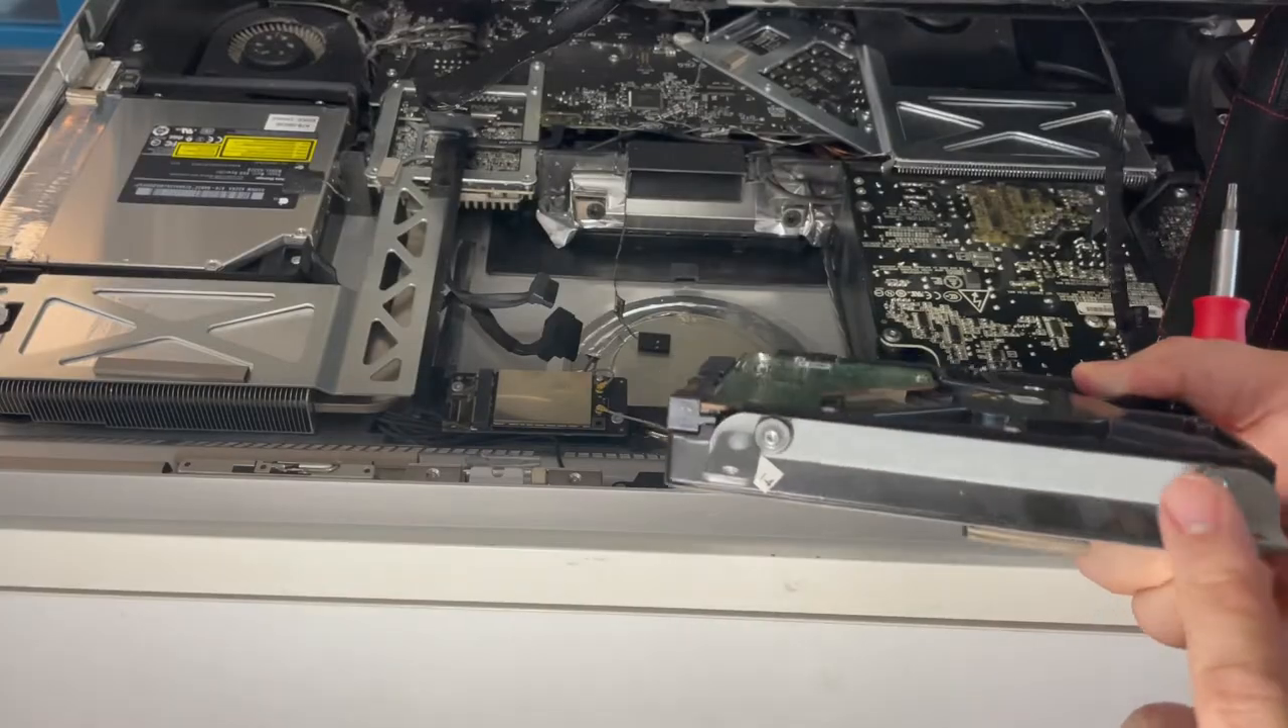So now we have a hard drive removed.